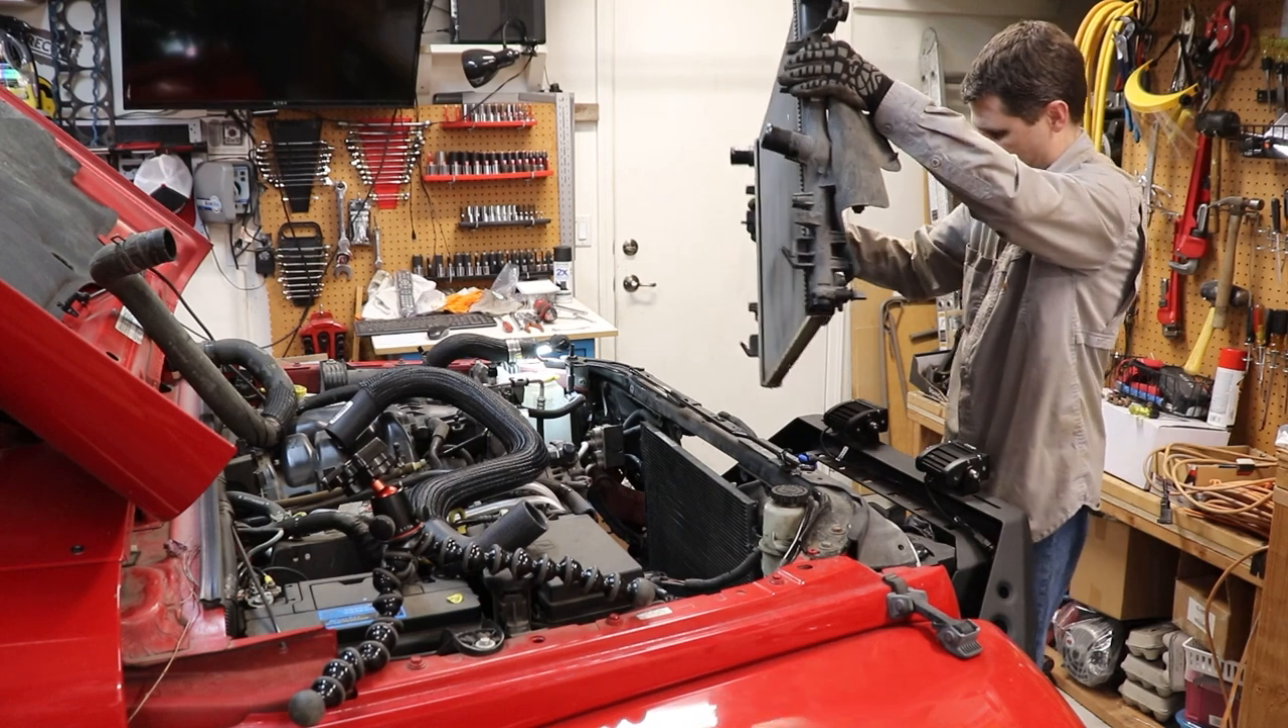There we go. Old radiator is out.